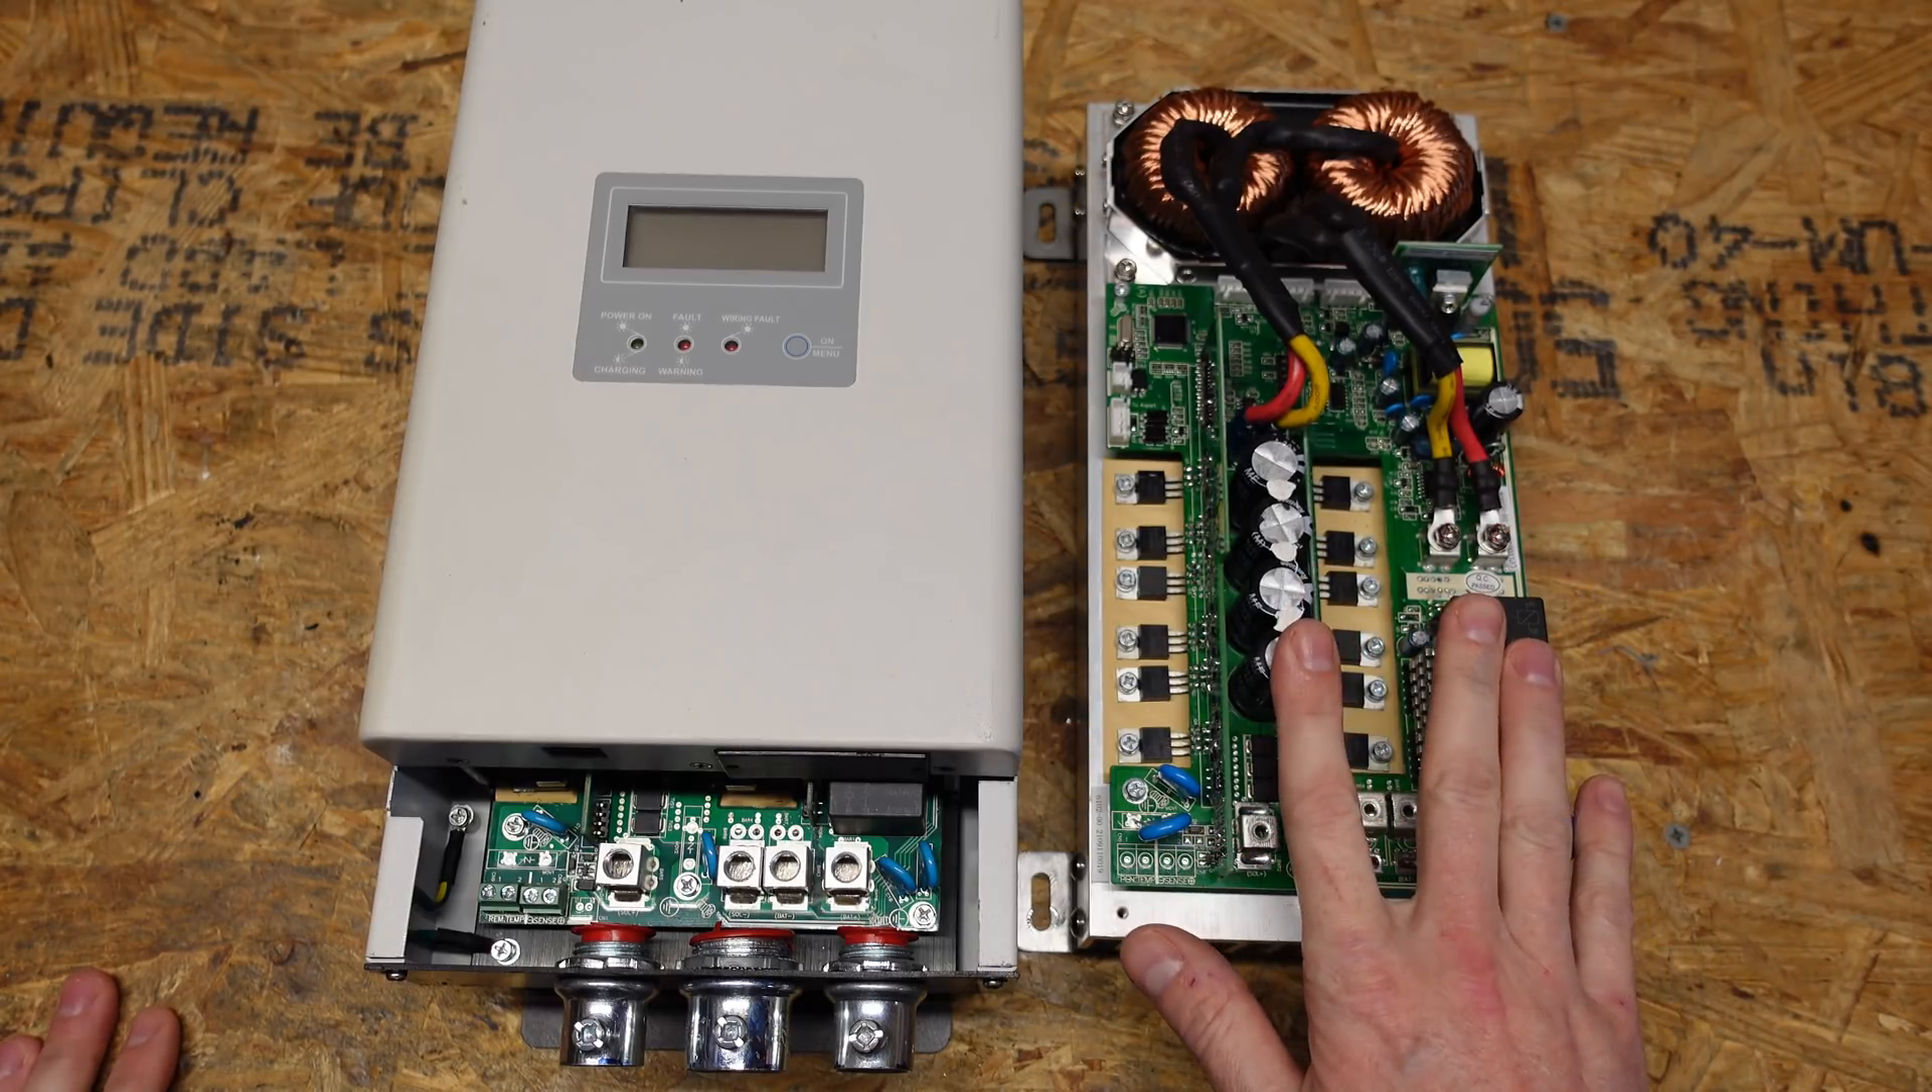And on the right, I have the charger board removed from the SunGold power inverter.